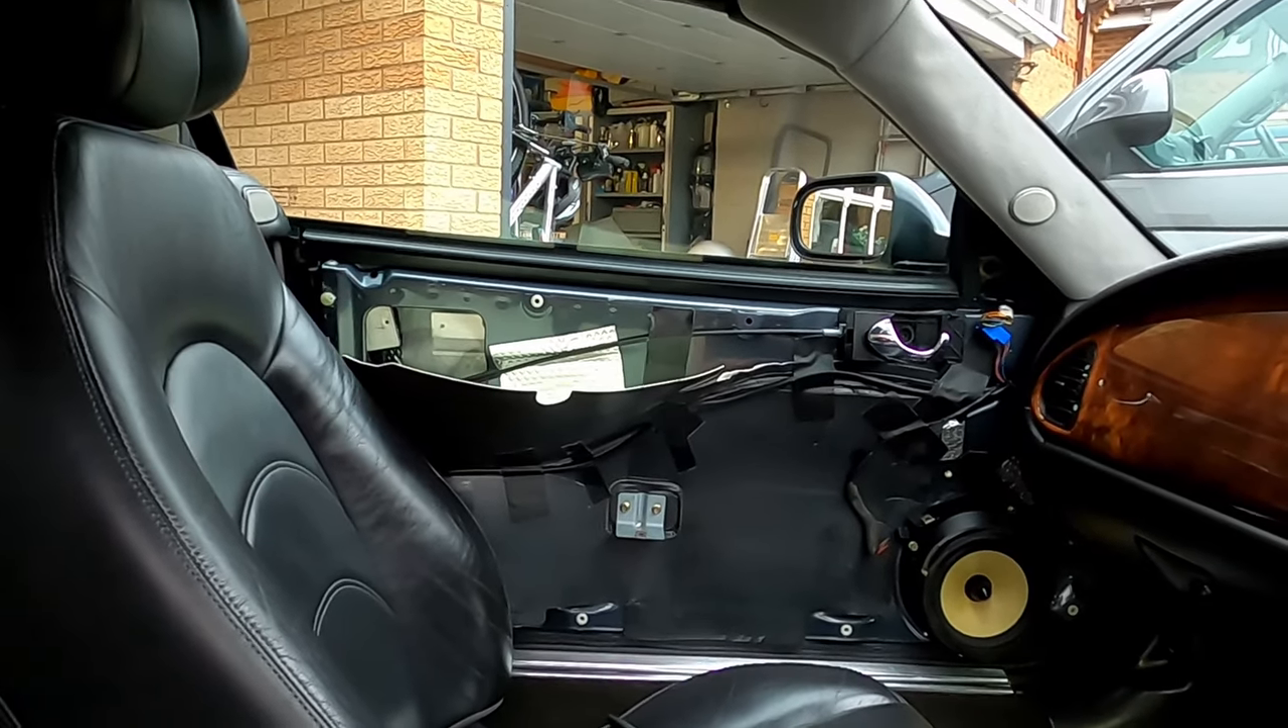As you can see I've already got the other door card off.